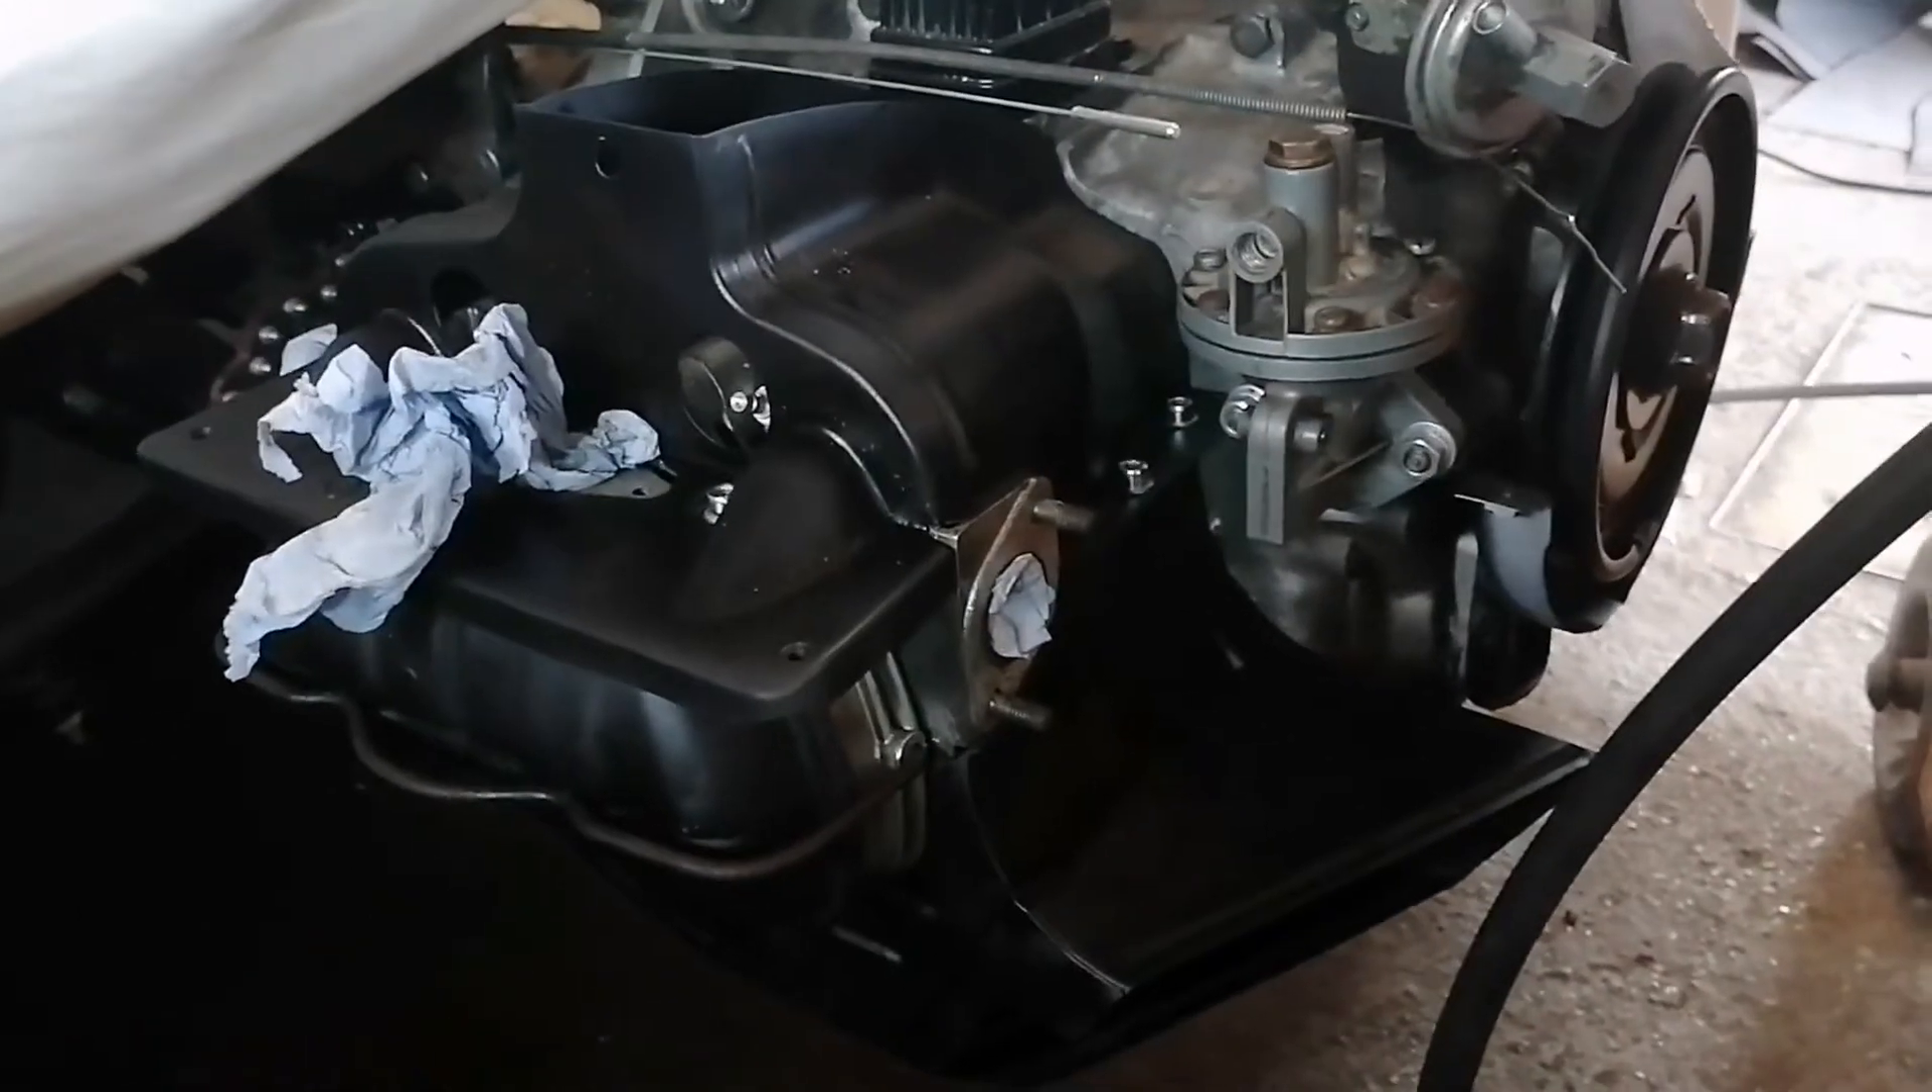Ich habe jetzt eine Seite der Verblechung schon zusammengebaut.